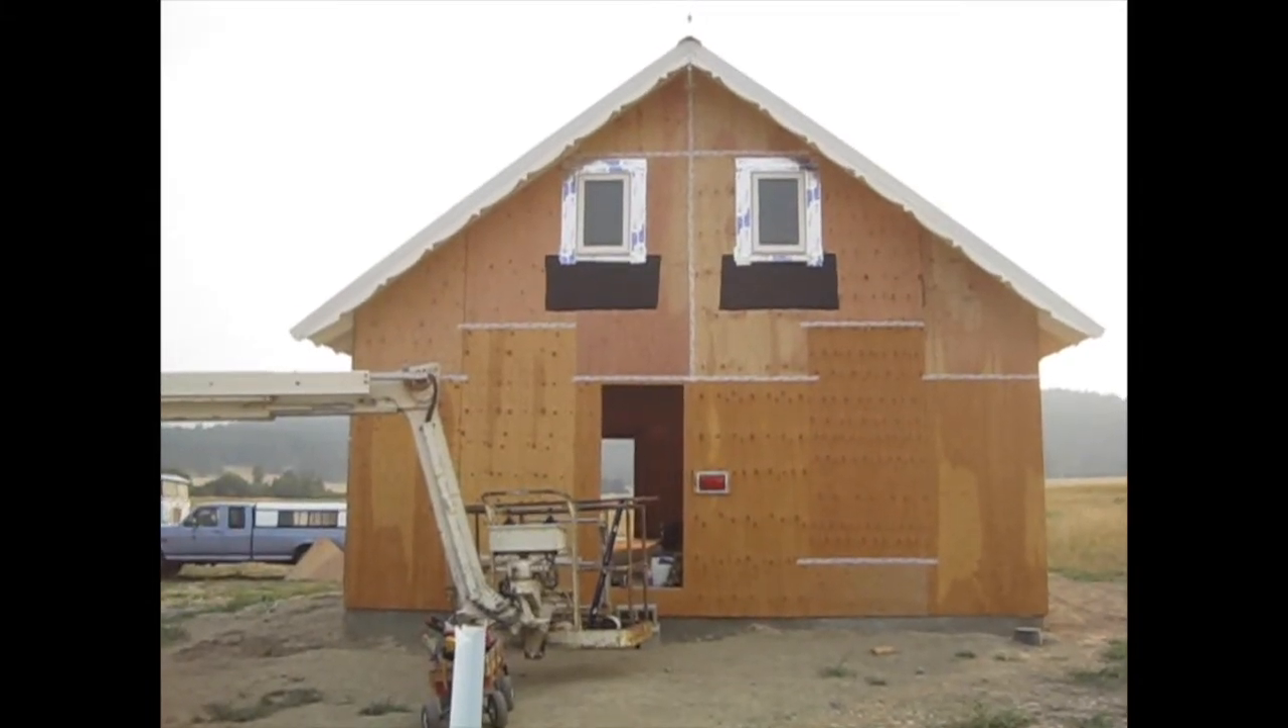There are our first two windows installed look pretty good.